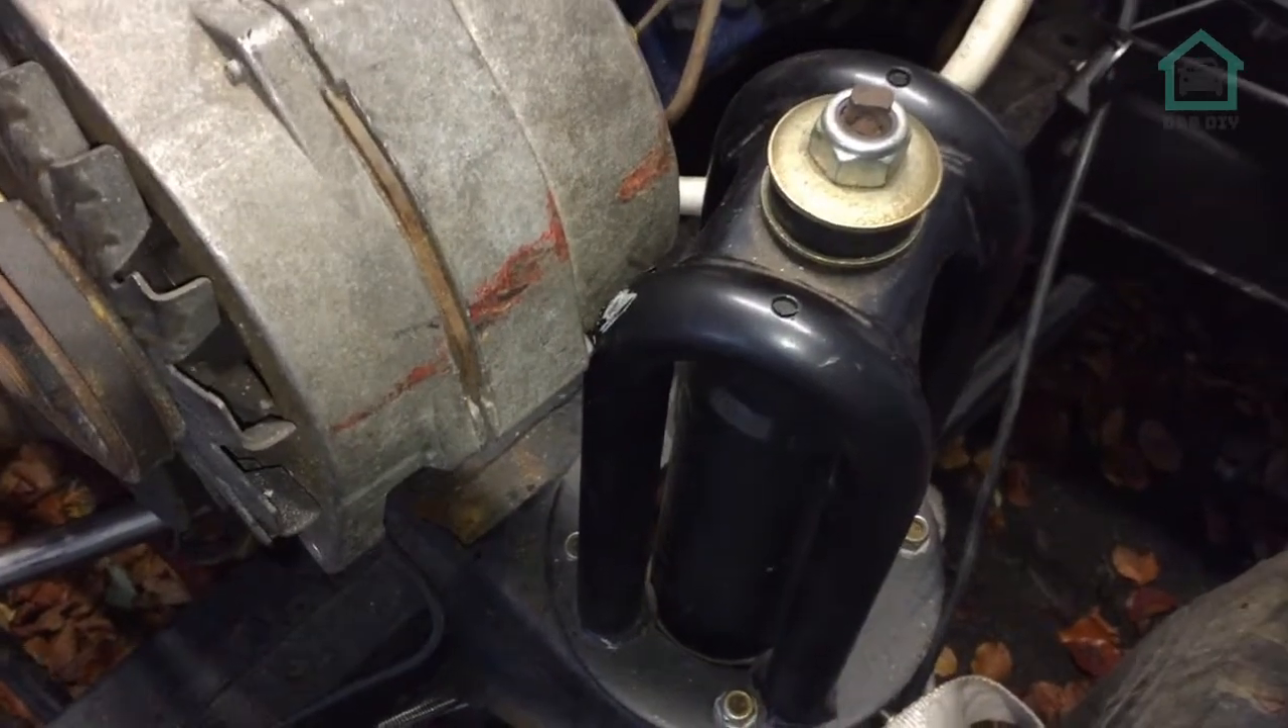The alternator uh as we're trying to push the engine back is catching on top of the suspension mount.